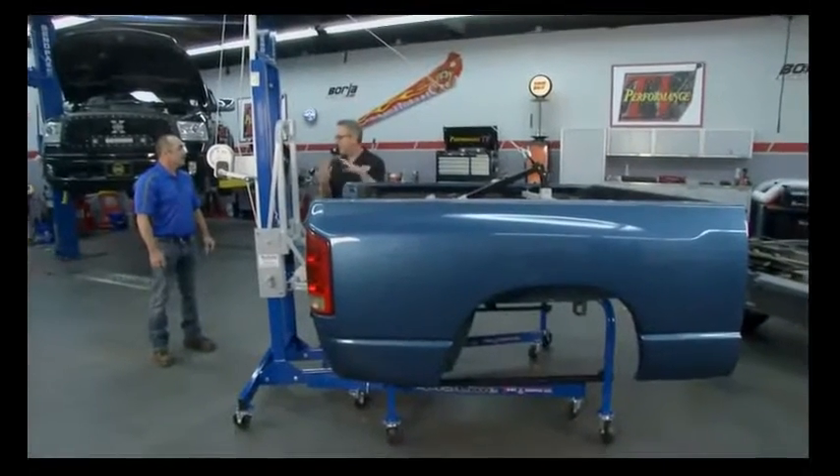We've got the bed off, and now we set it on the bed dolly.